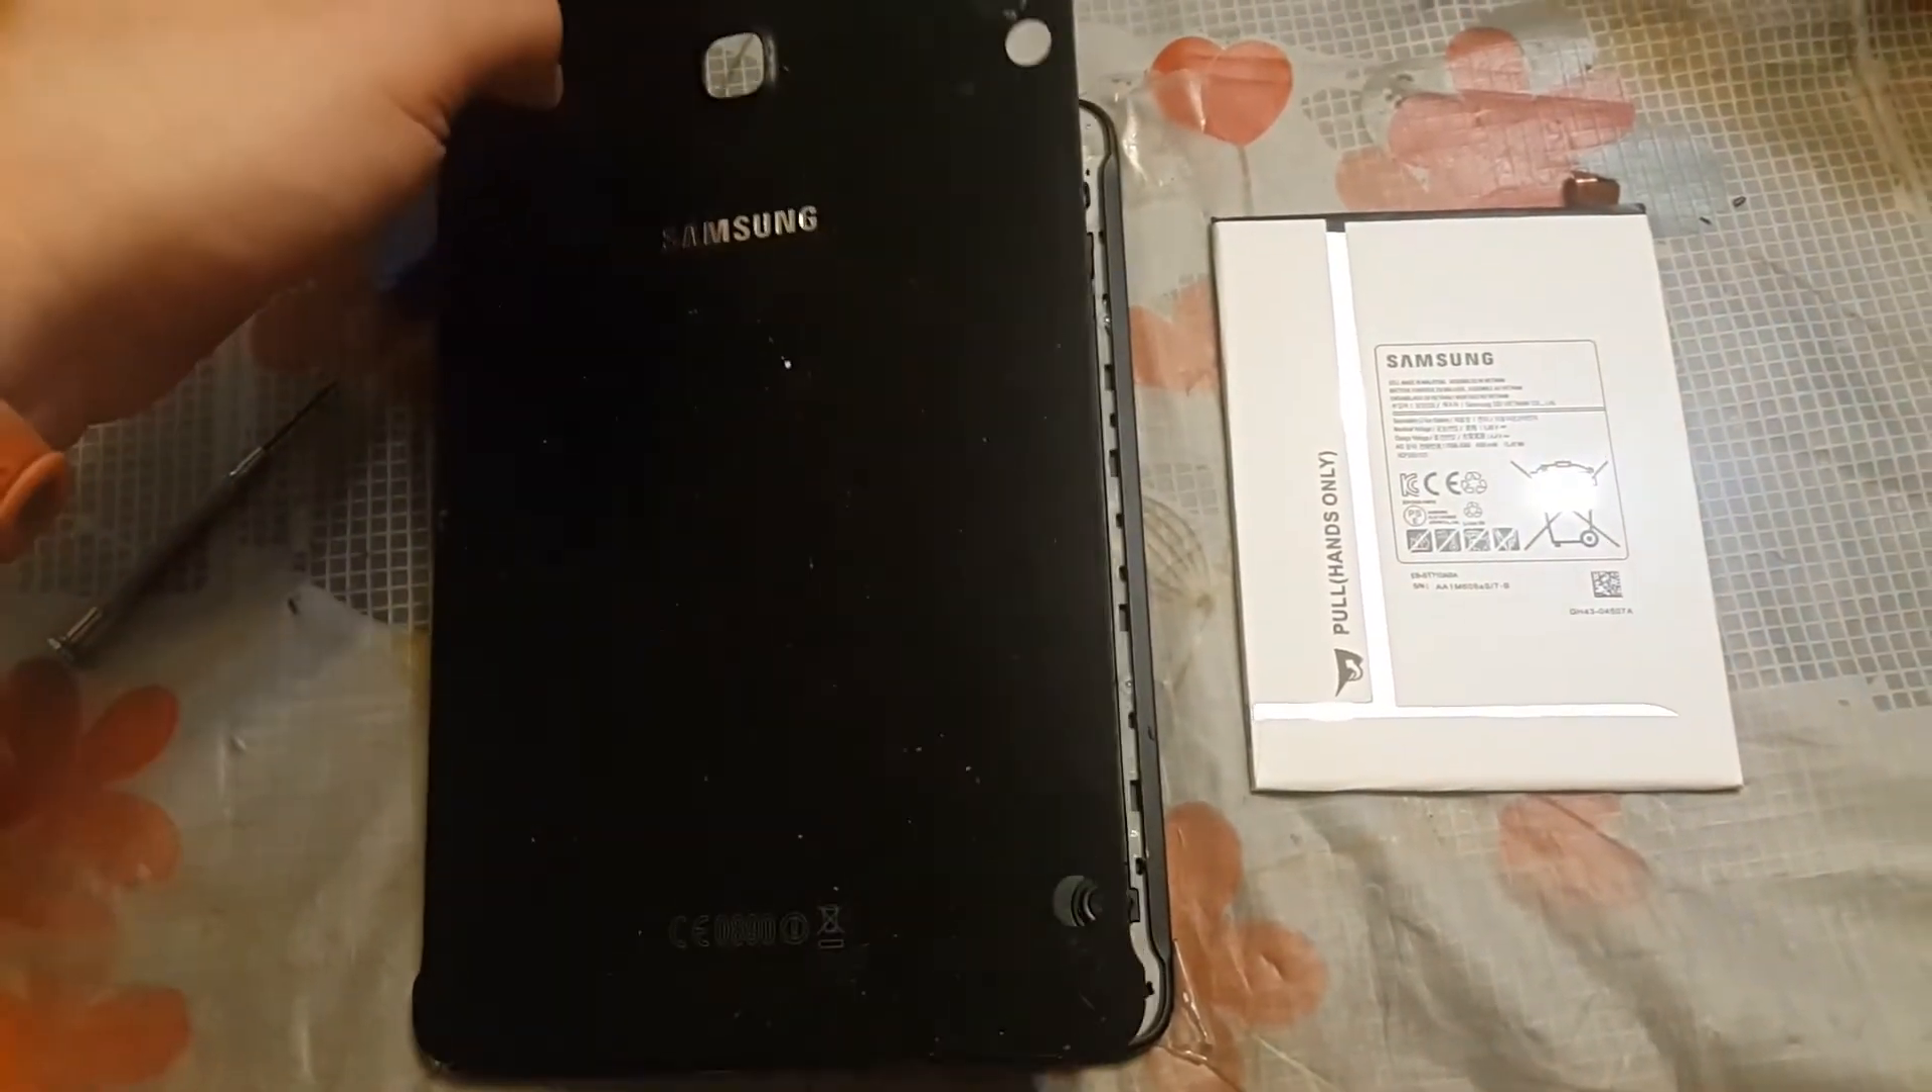So actually I've opened the cover already so this is how you're going to open the cover.